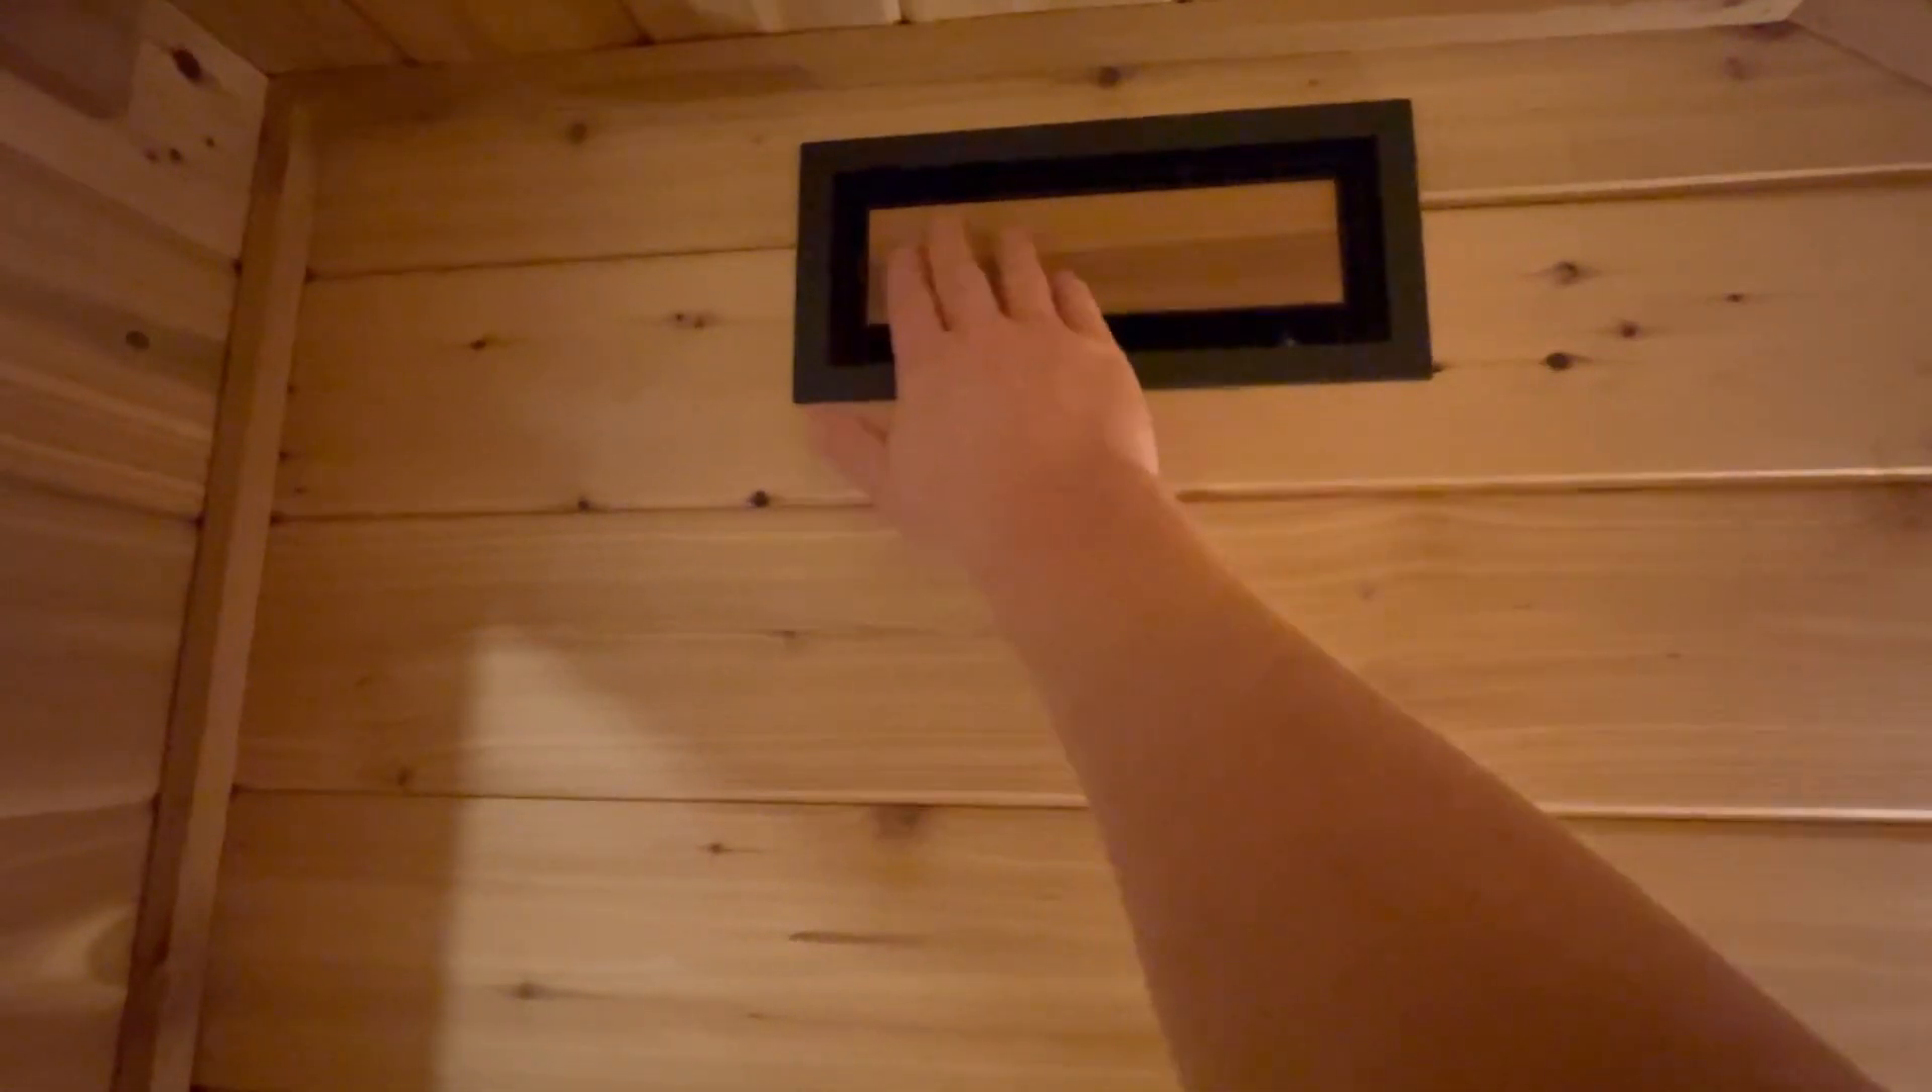I think that looks really good. I installed this vent and you can put a piece of wood in the middle.